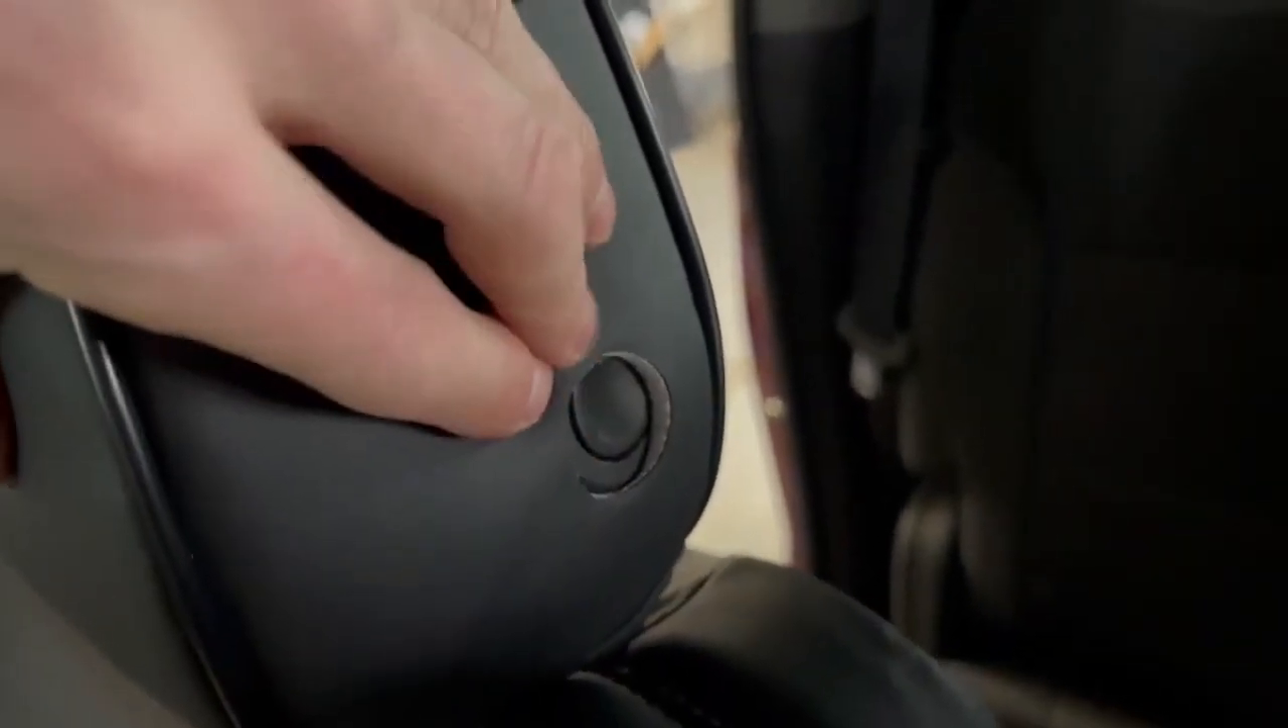For the head covers you can see that this button obviously isn't sitting perfectly in there.